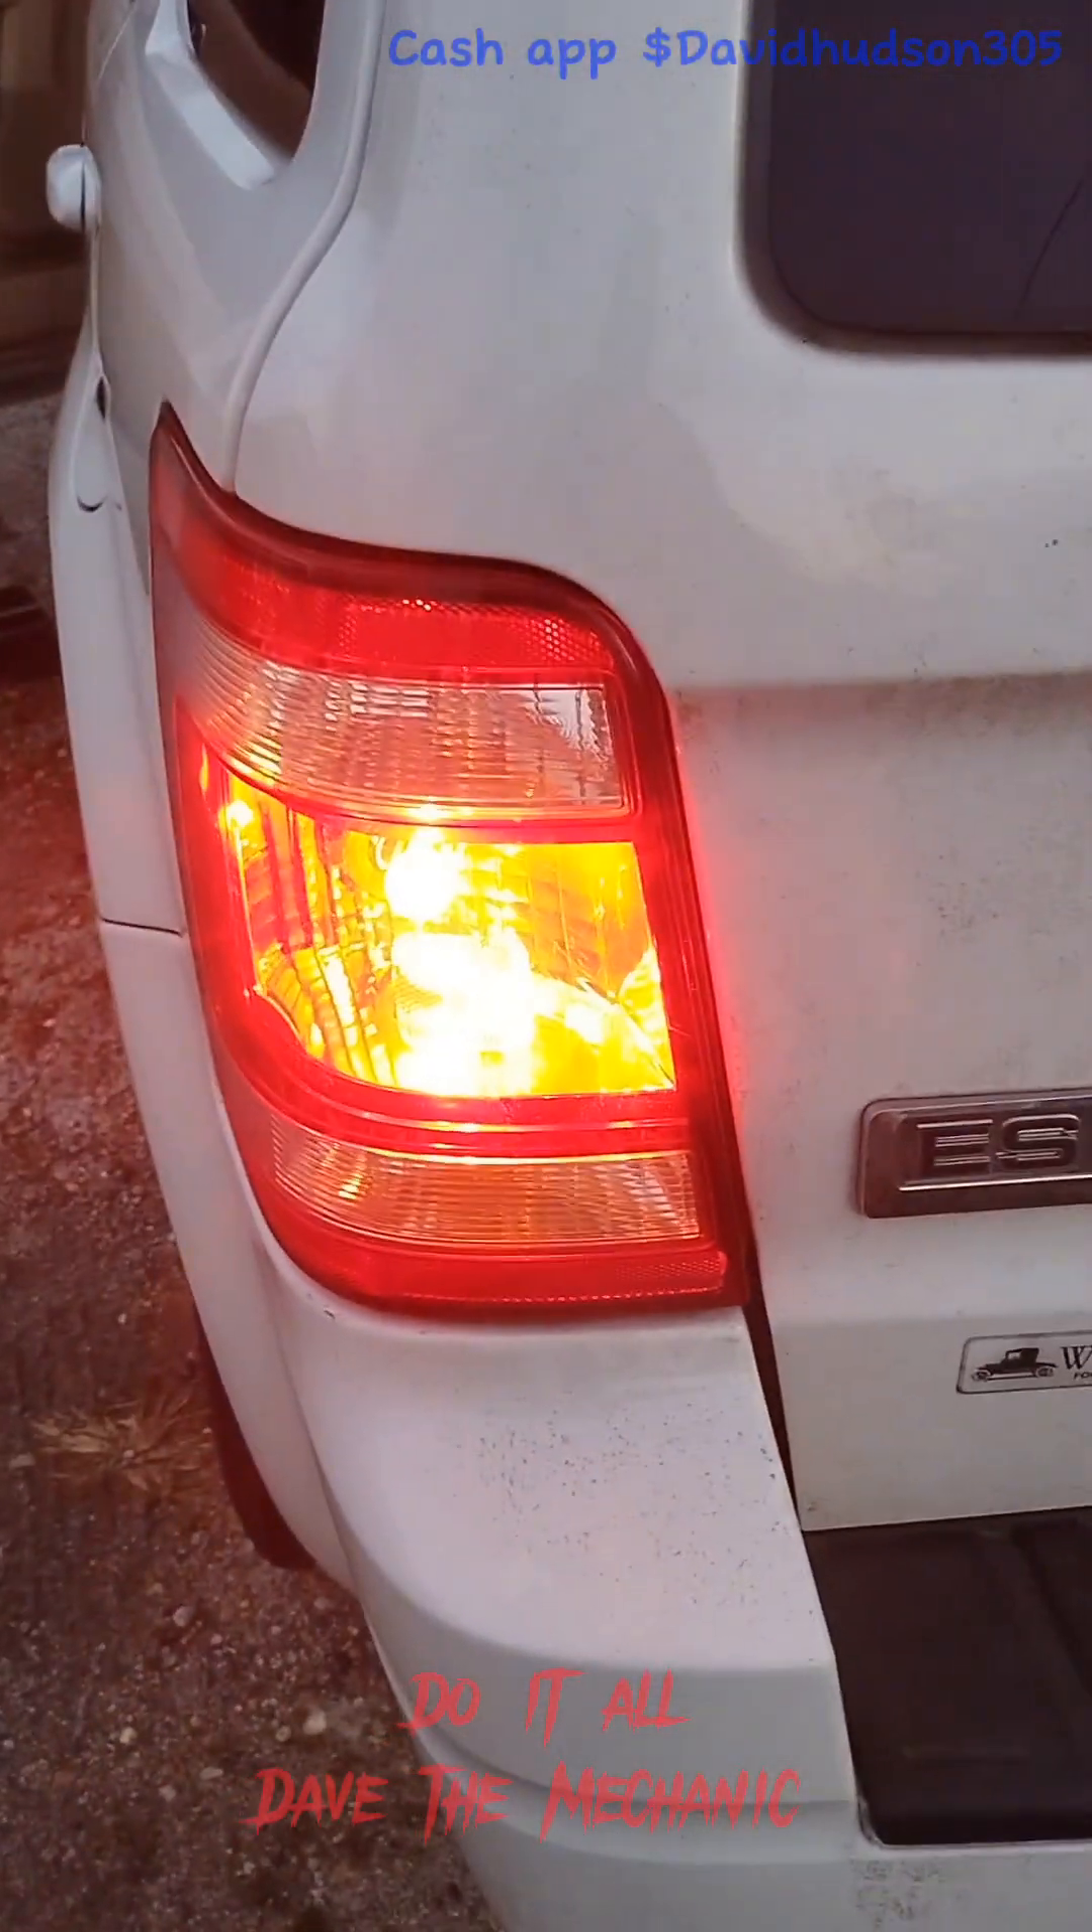All right so I have all the bulbs back in and the light is working now.